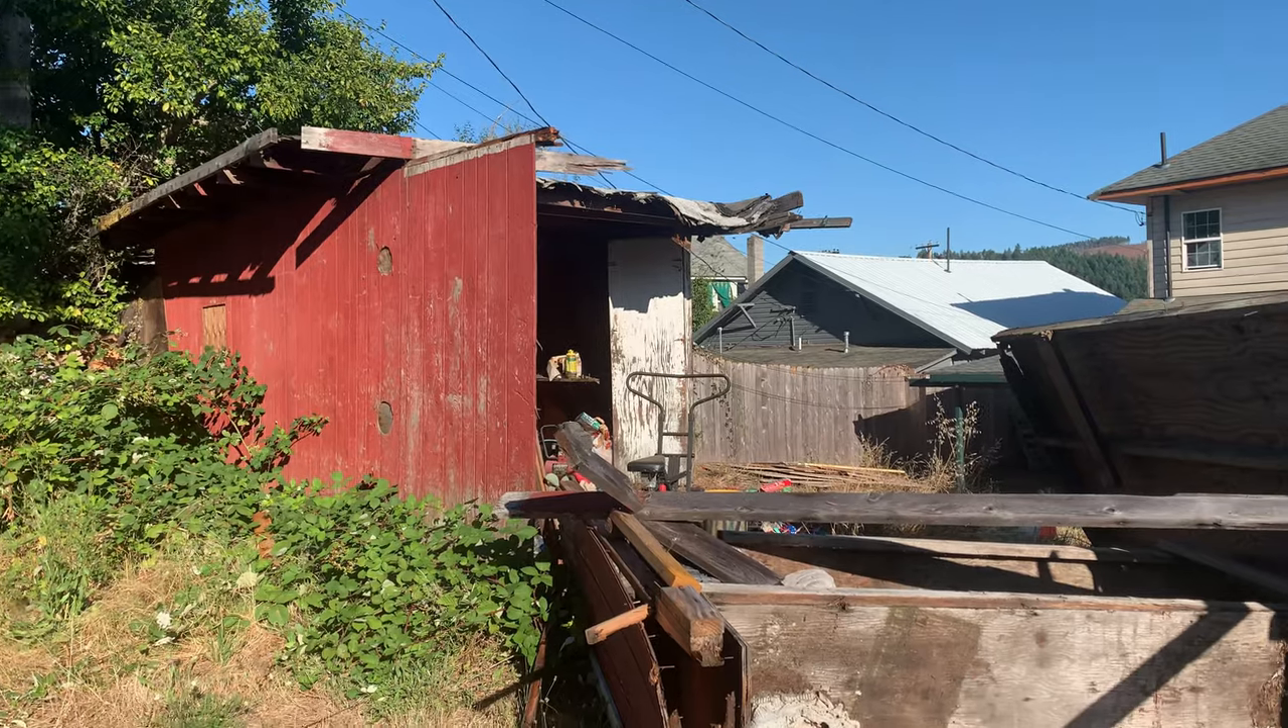So now we just got like half of a shed missing.